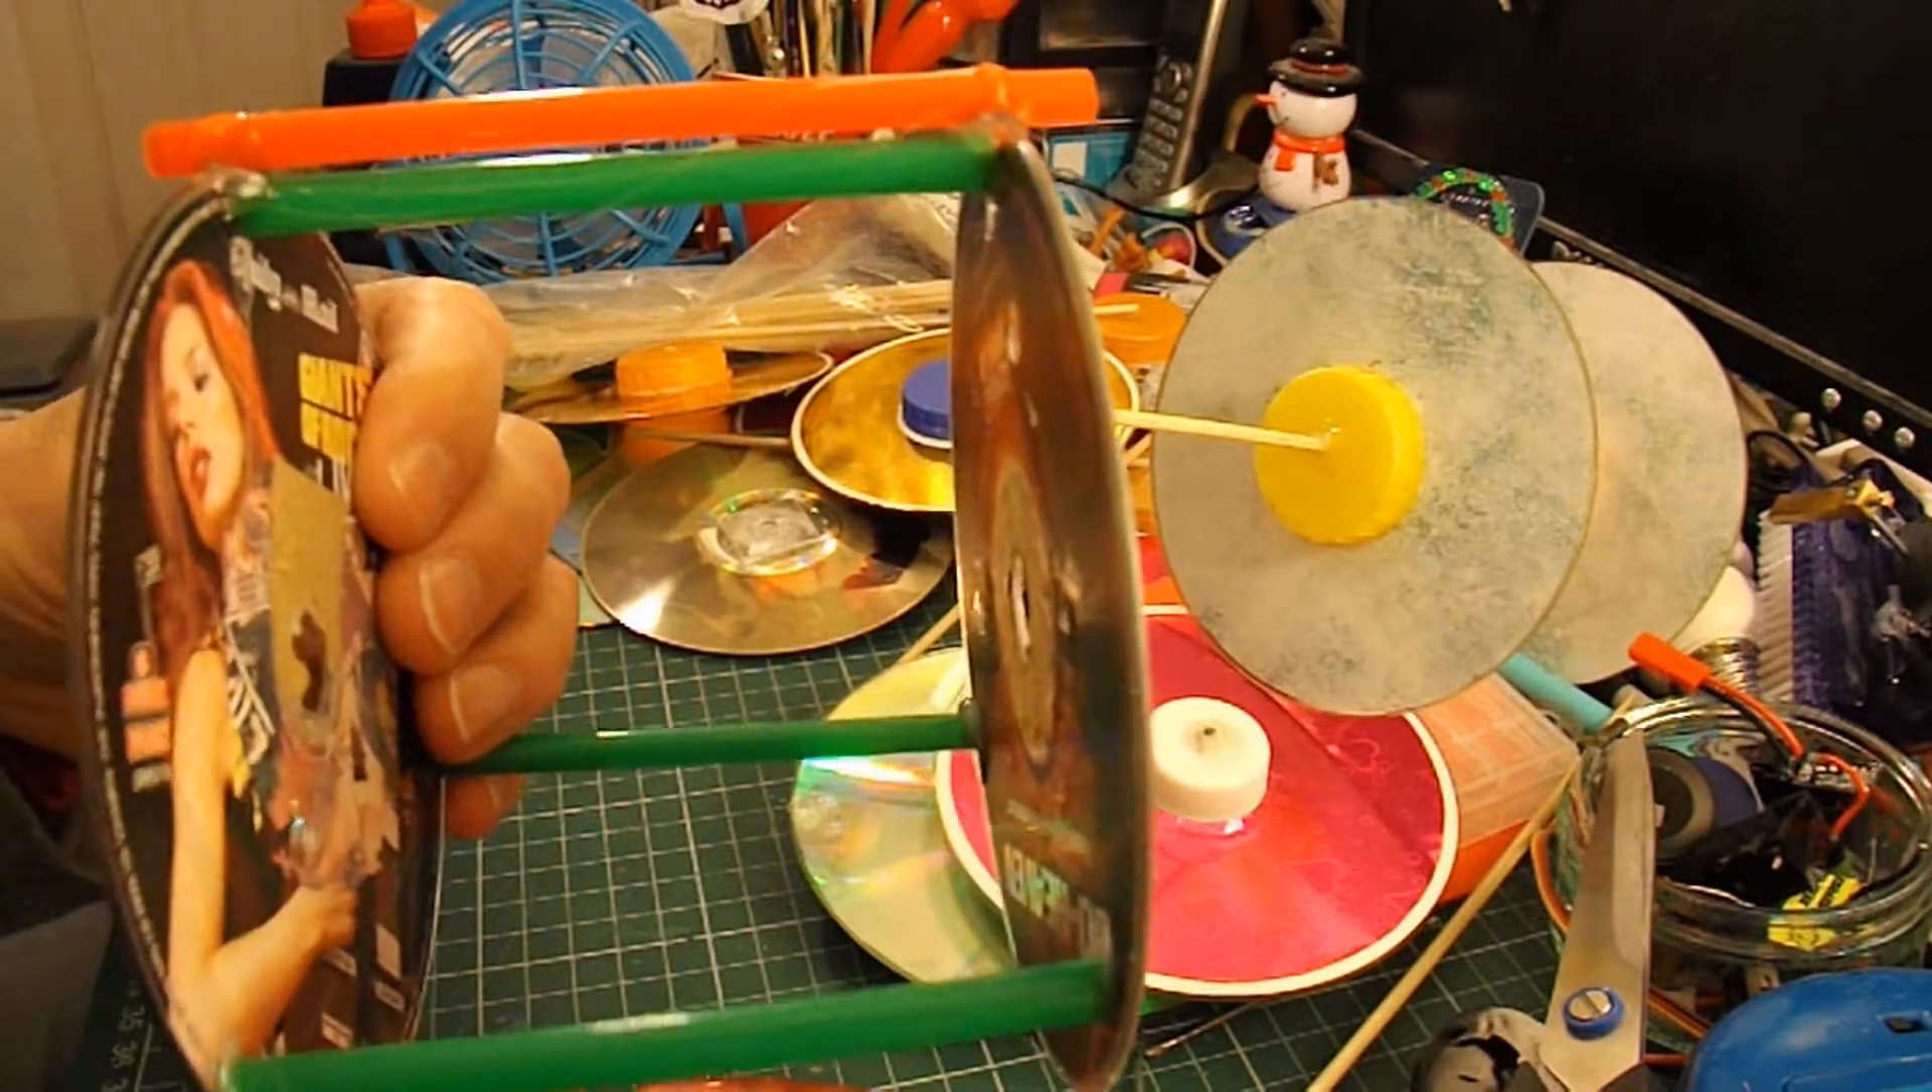So I've got some drinking straws between those CDs, just to hold them in position.